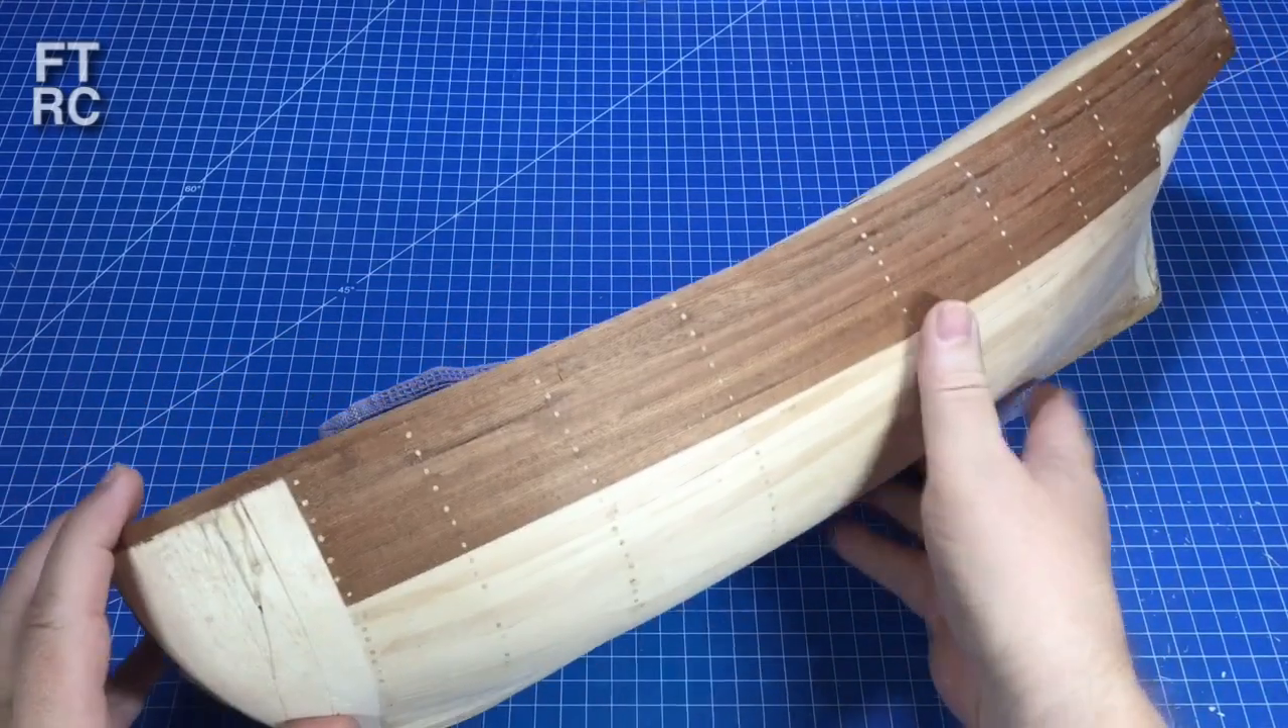I have all of the first layer of planking in, the bow and the stern have been chocked and they've all been sanded back nice and smooth.